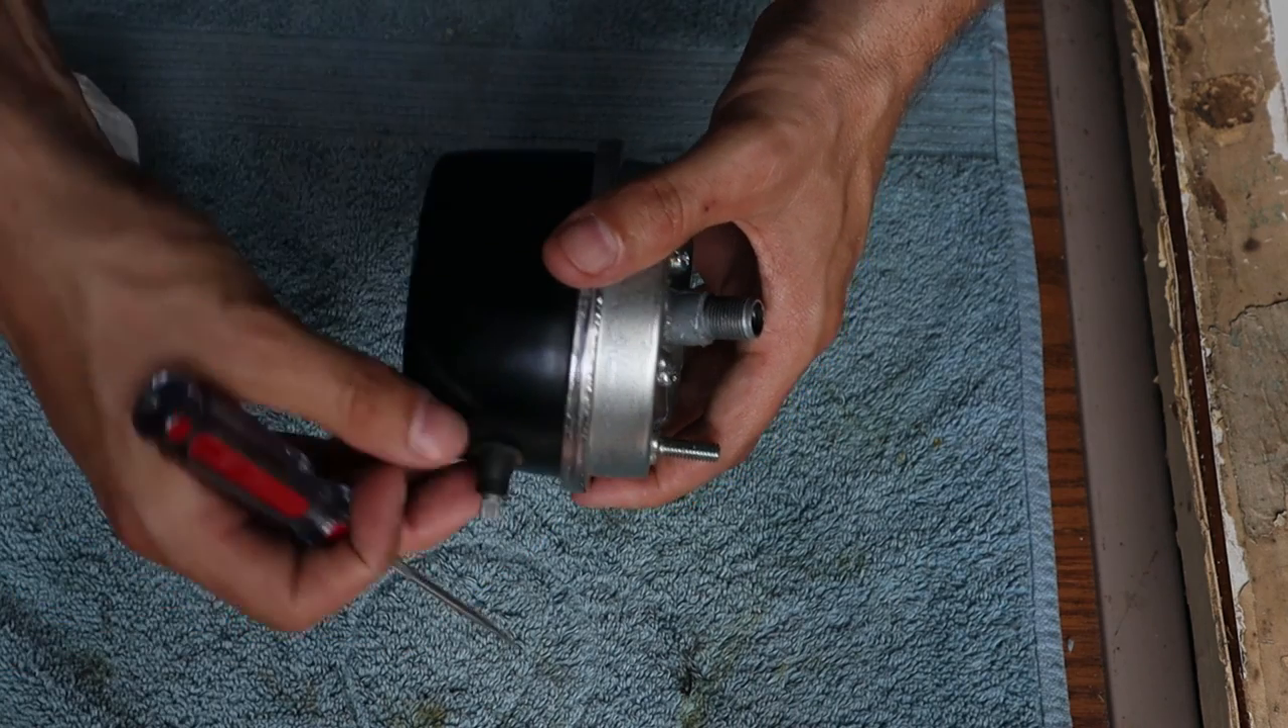Obviously the two halves are together now.